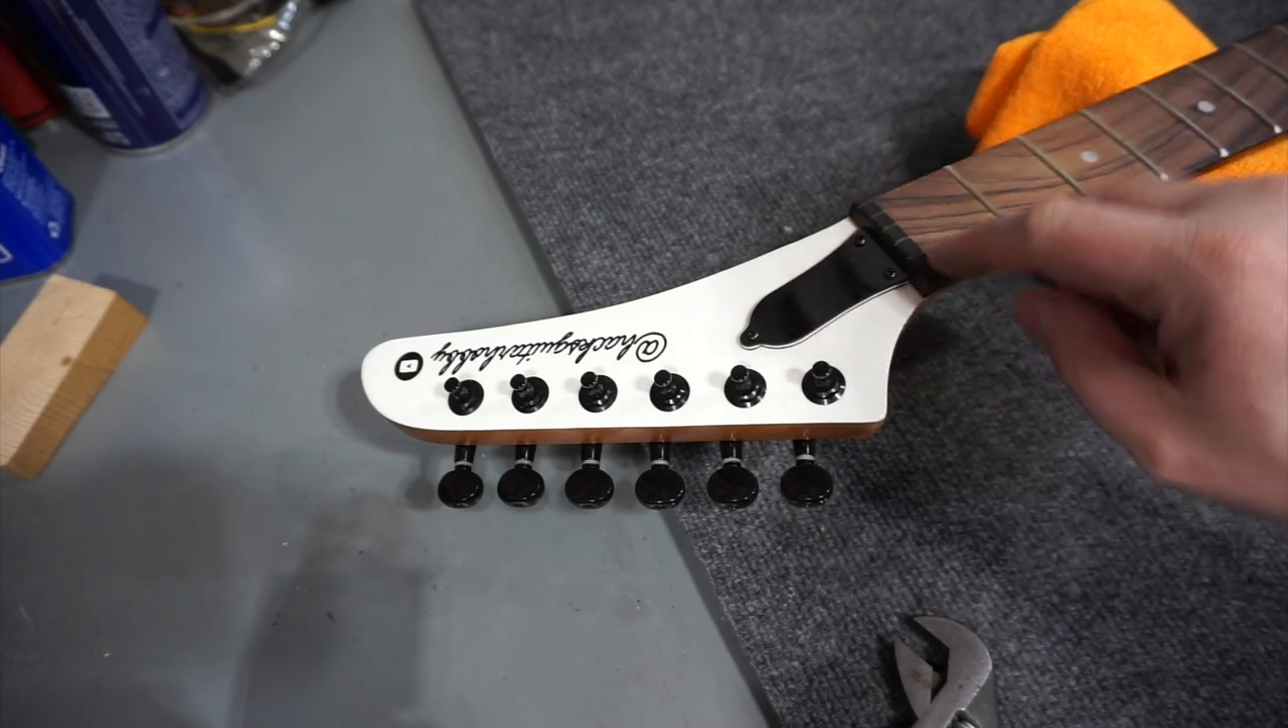All right so skipping ahead just a little bit i did go ahead and mount the truss rod cover after i glued in this nut here so both things are done.